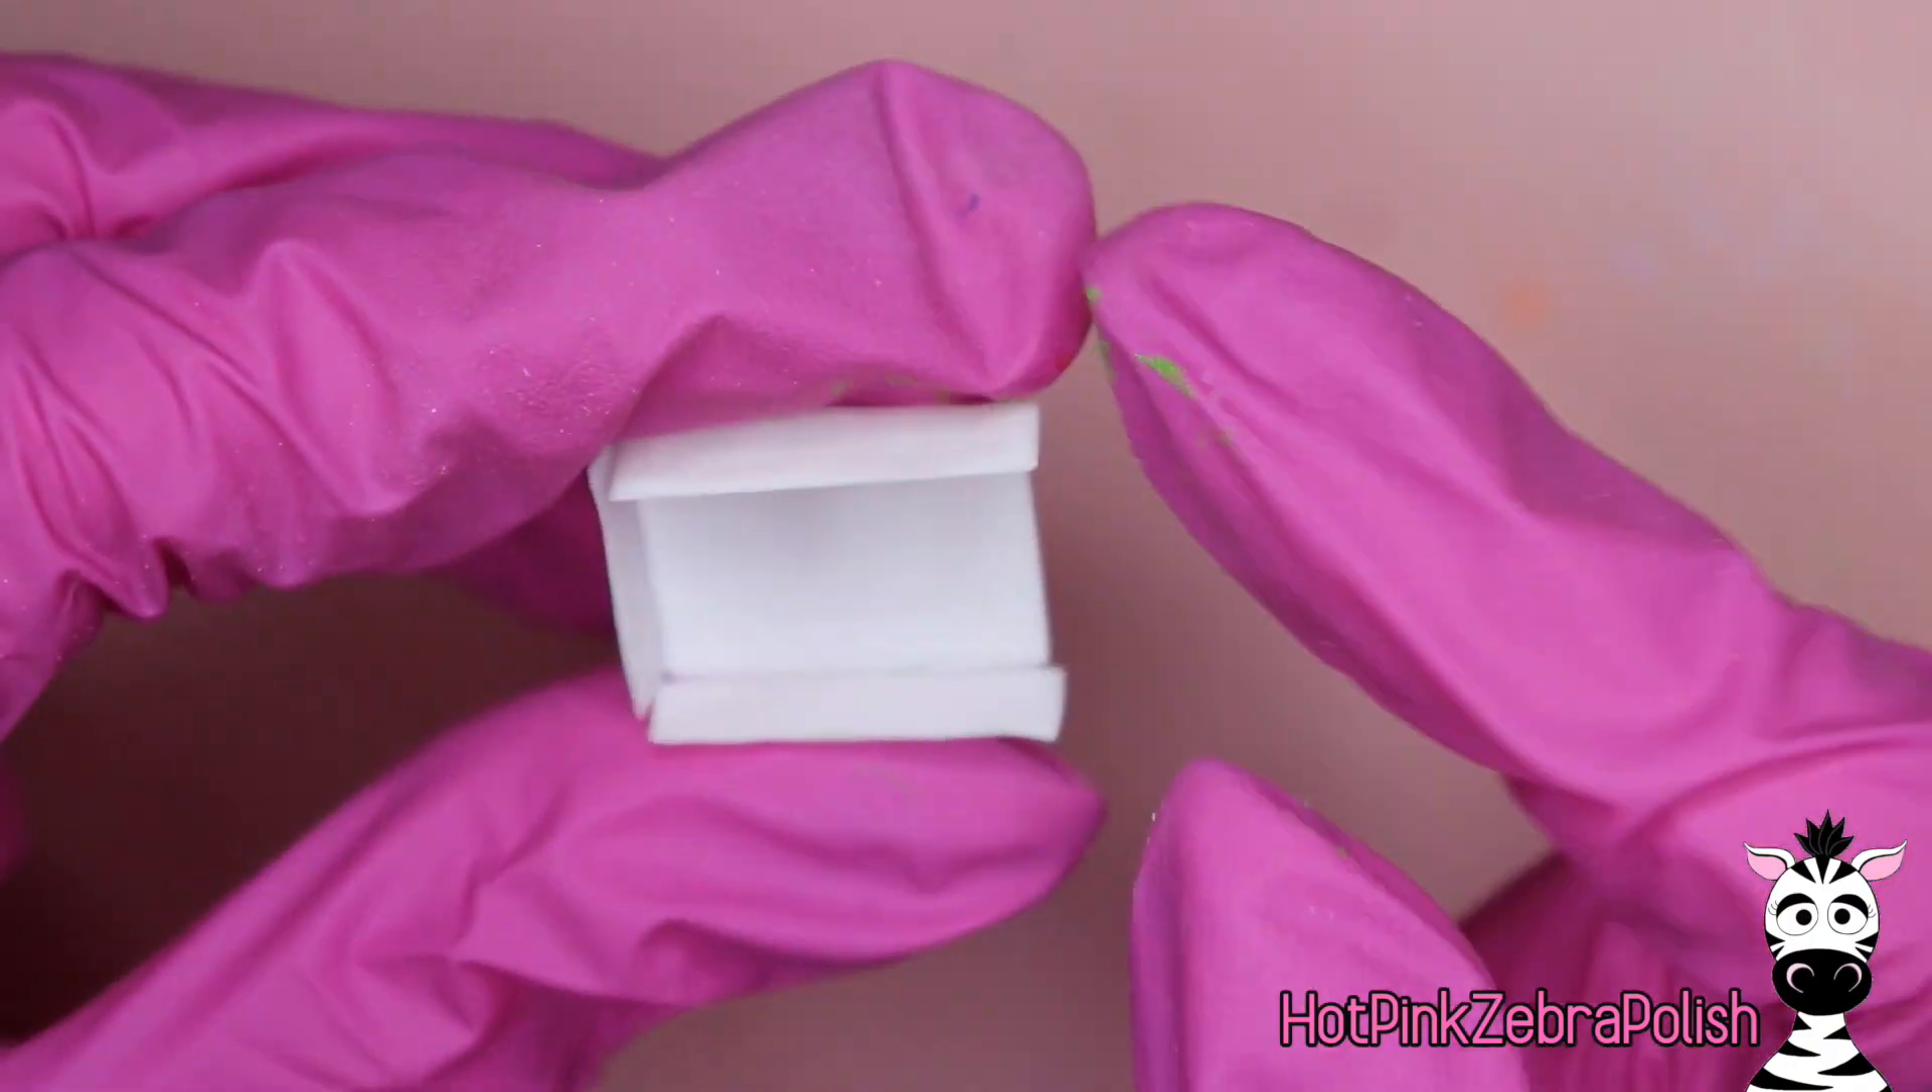As you're gluing them, even on mine, you can easily see right now that the edges aren't completely flush.